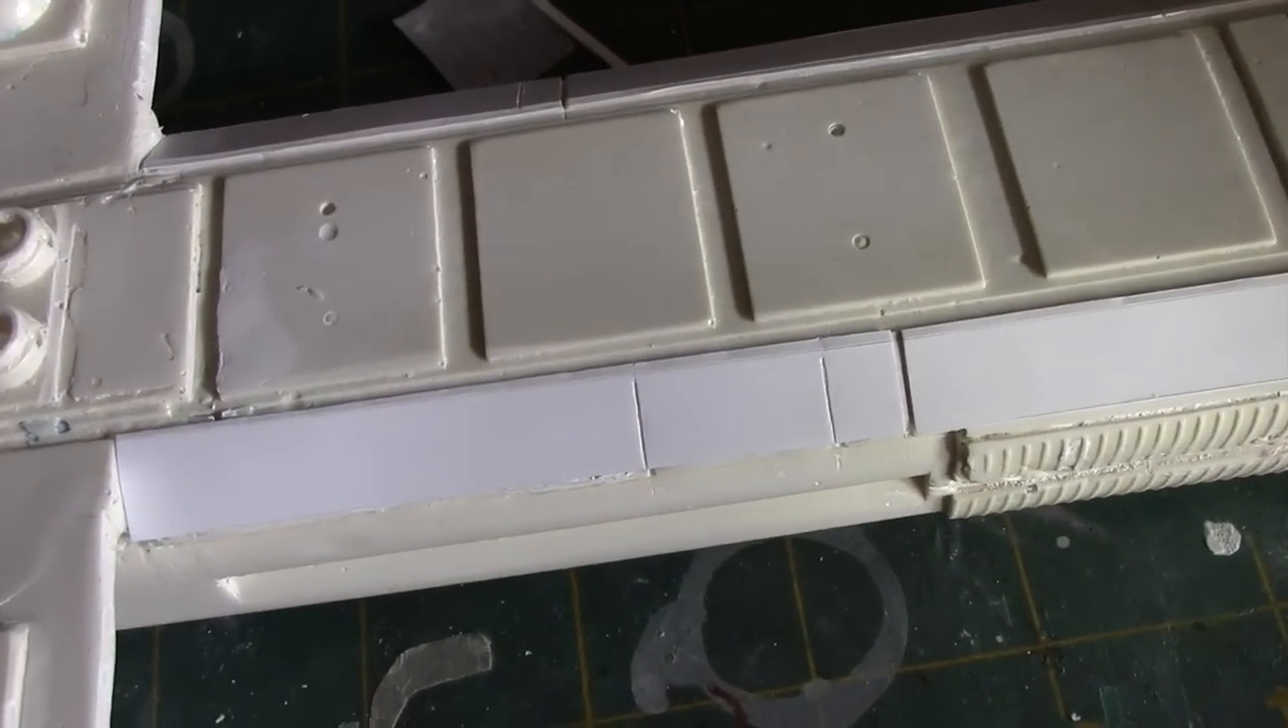Okay, so the panels have been installed now and I think they look much better than the original detailing. Covers up the irregularities fairly well.